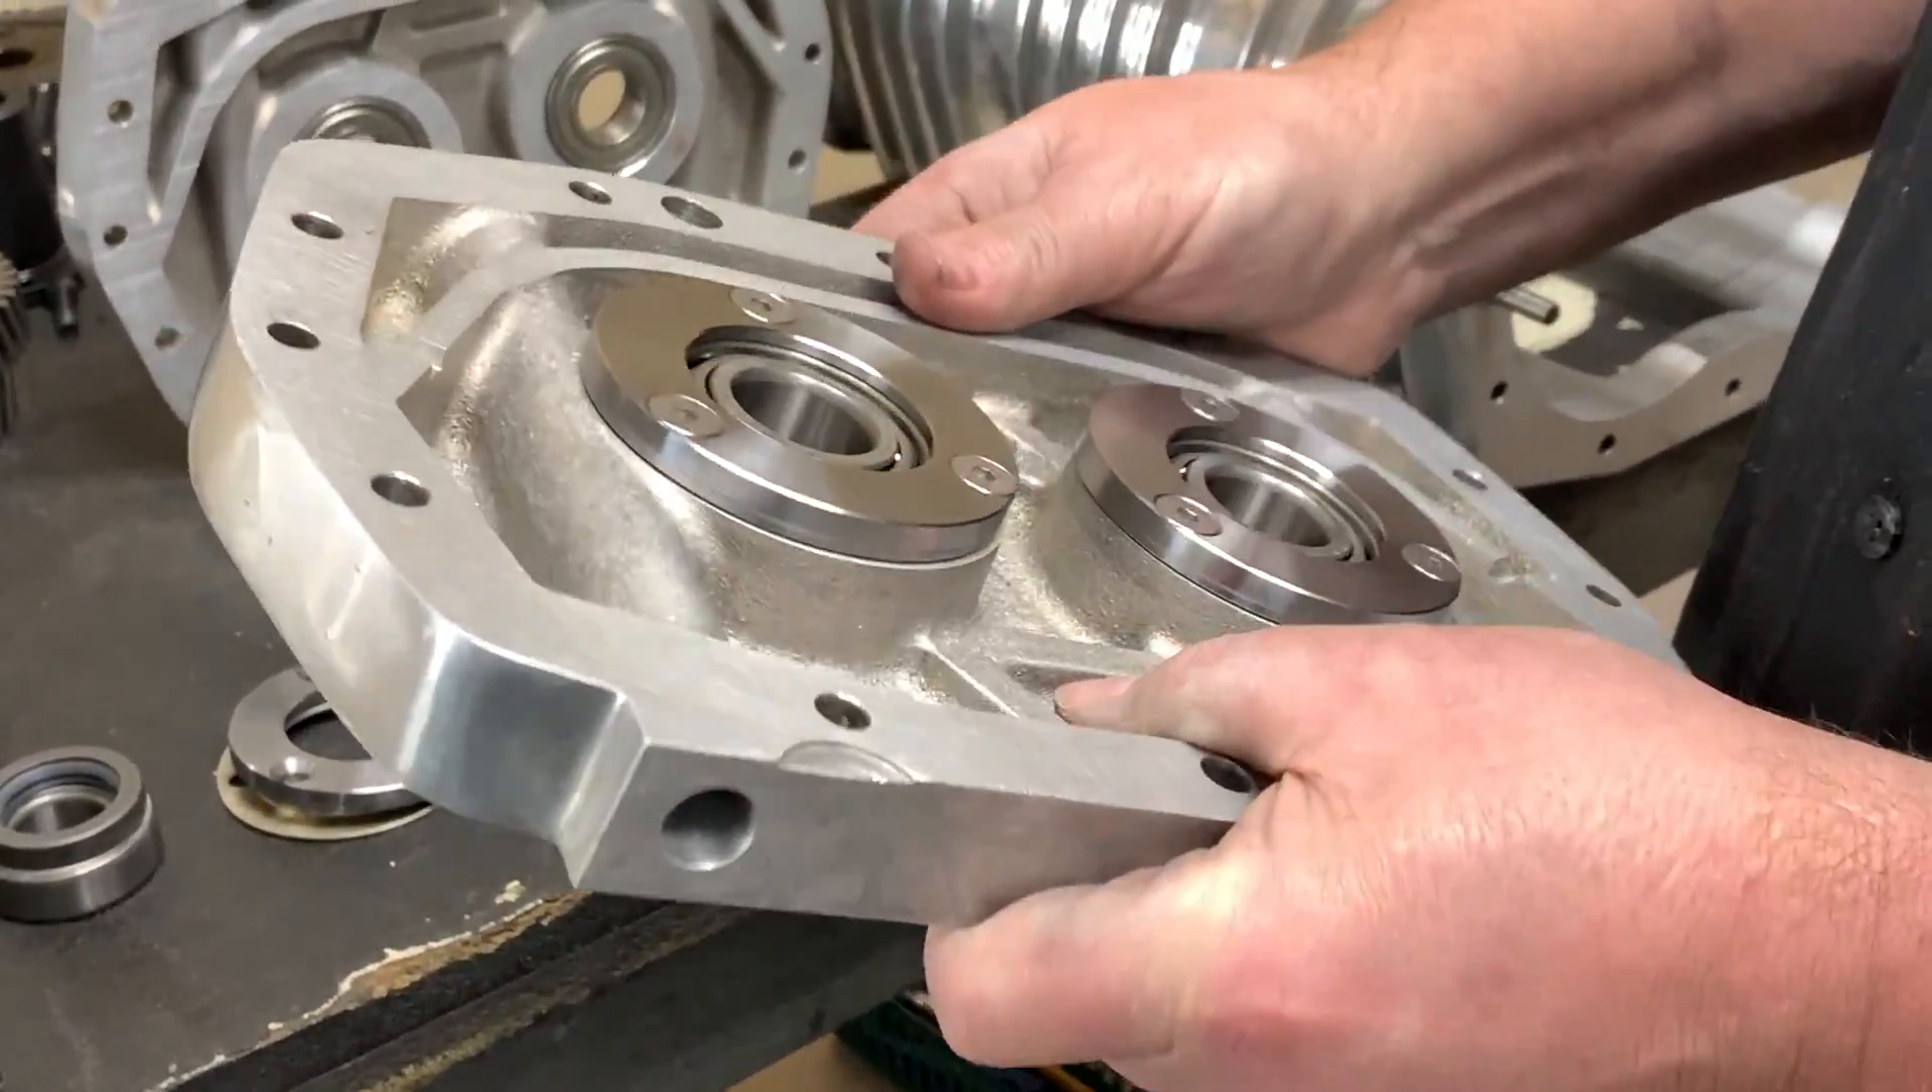Here is the plate that we've got installed already. Bearings pressed in, new retainers, everything's fine.